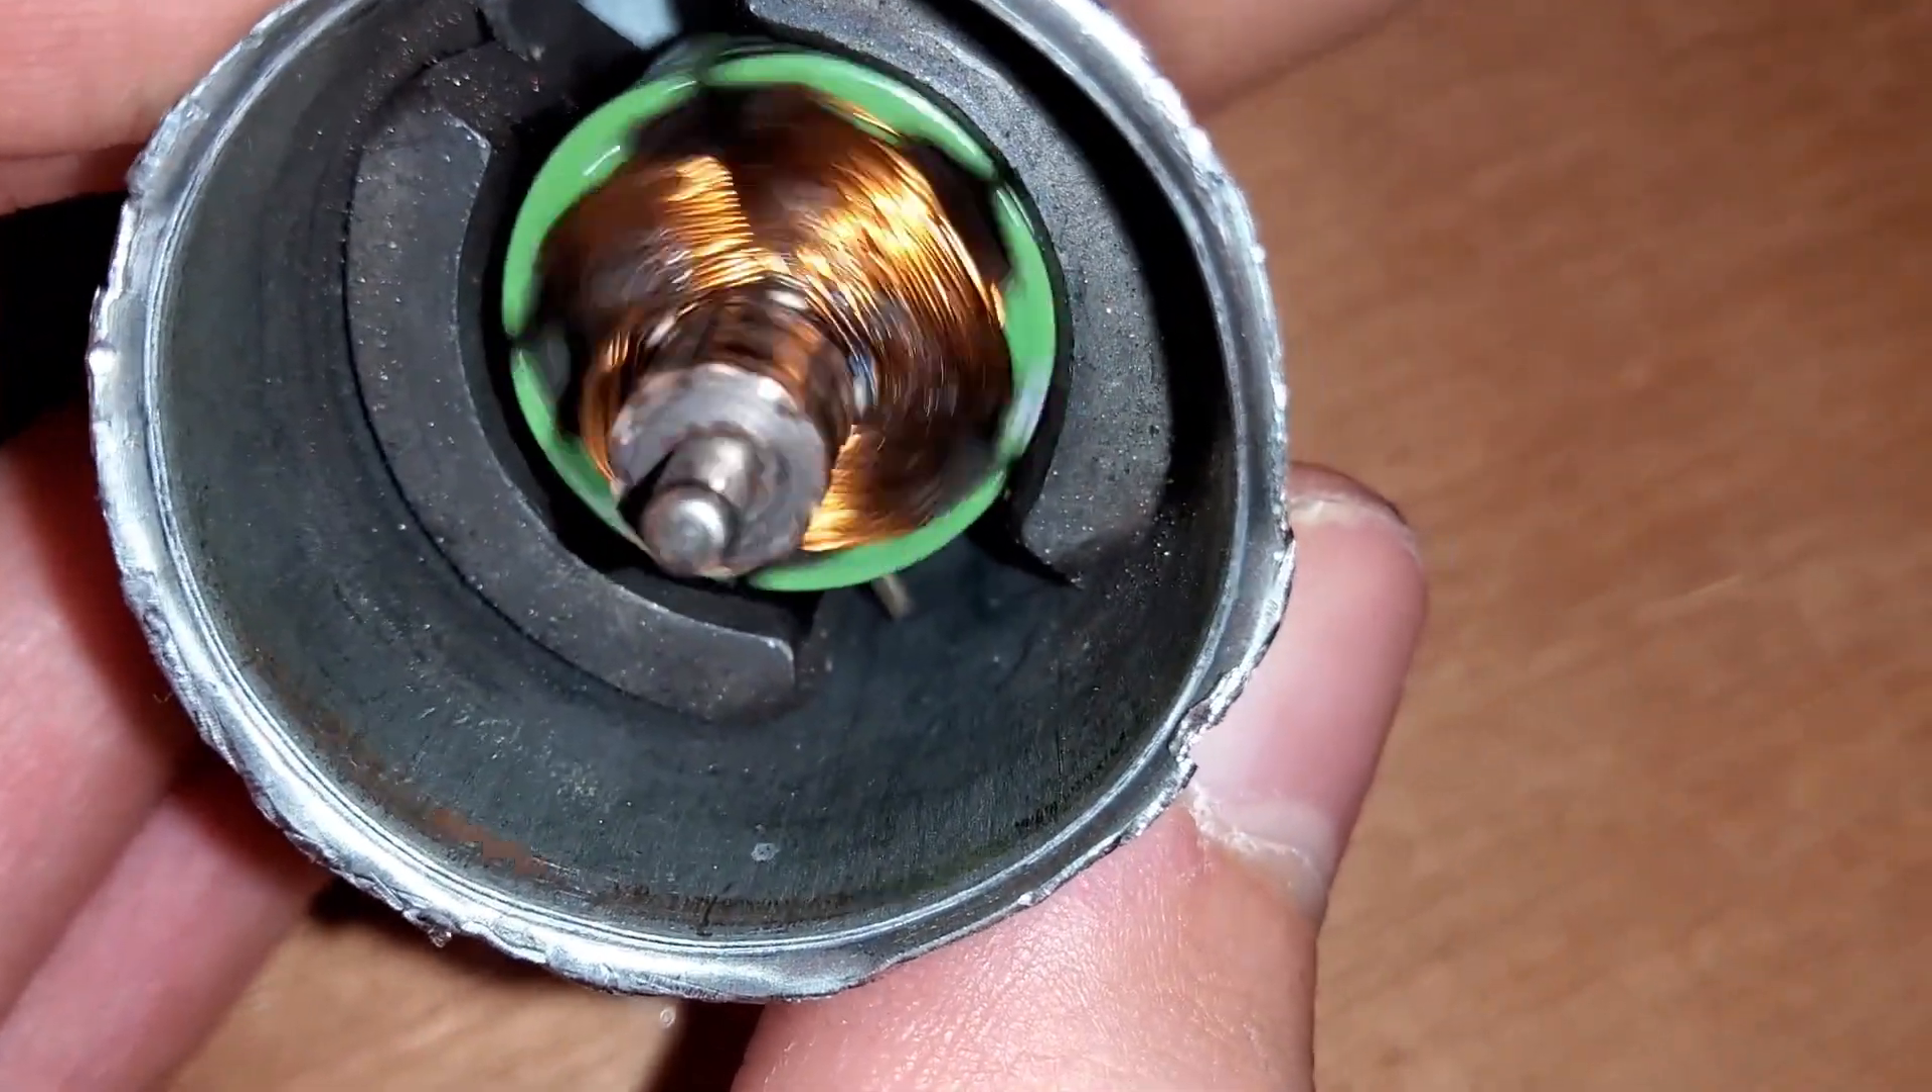The rotor and the magnets are very close together and they might be rubbing.